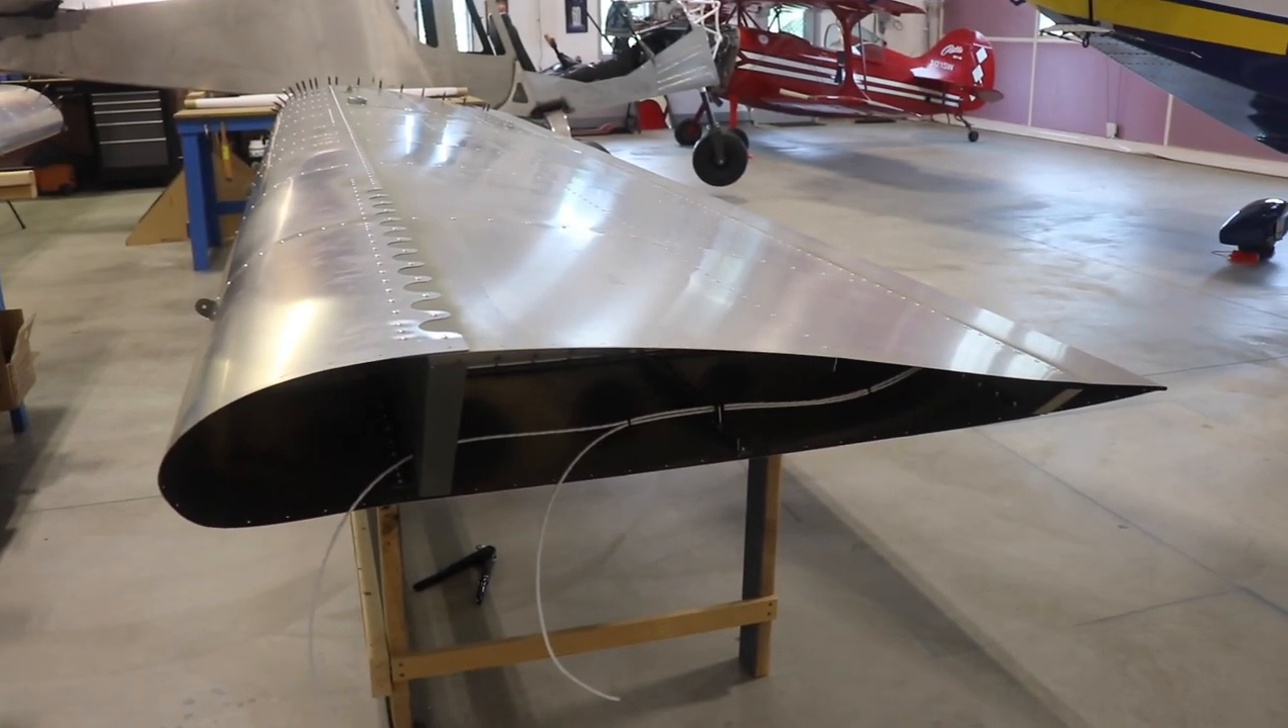Now it's not really important I get this done right now, I can do this at any time, but I do still have to fit the plastic wing tips to the wings.